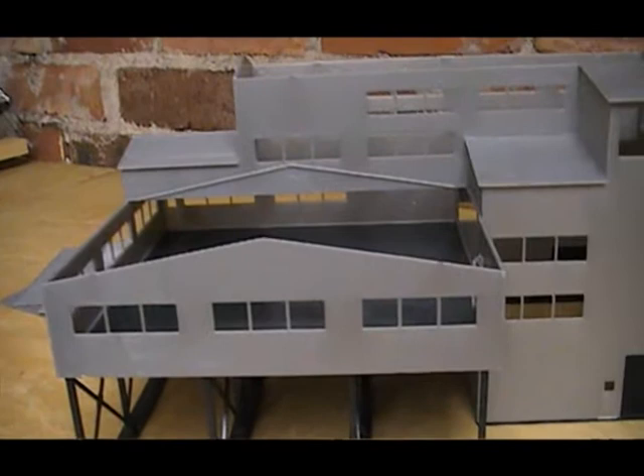I haven't put the roof sections on yet.